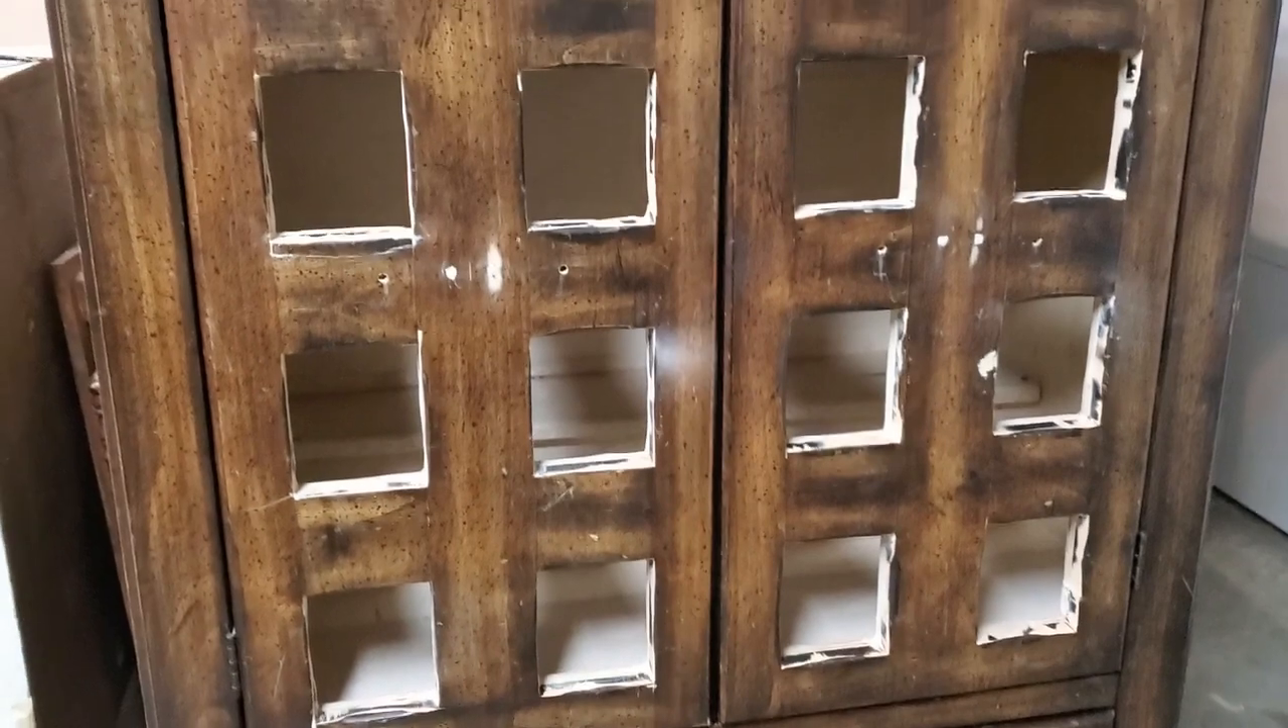Once the filling and sanding is done, I have attached the door back to the cabinet and it is time to paint it.